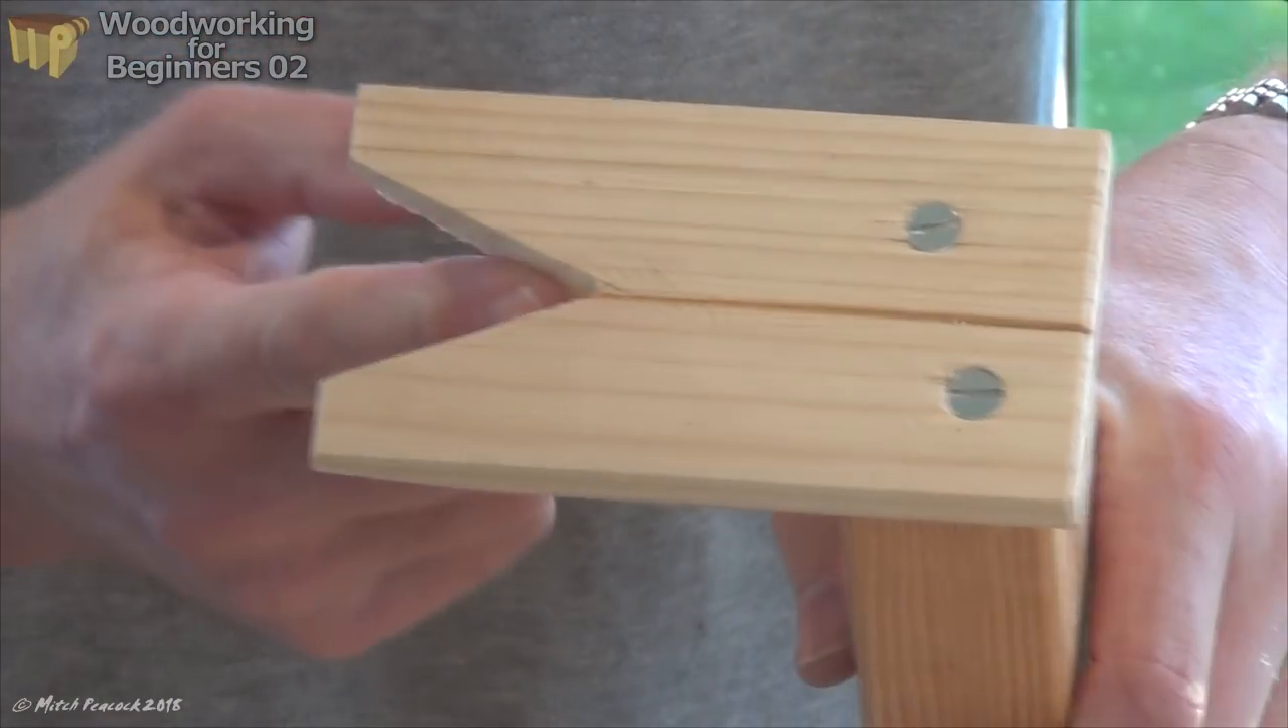But if you're going to do it in the way that I use the work bench, where it's in a vise, the work support is attached into the end grain. So you see I've got two screws in here.